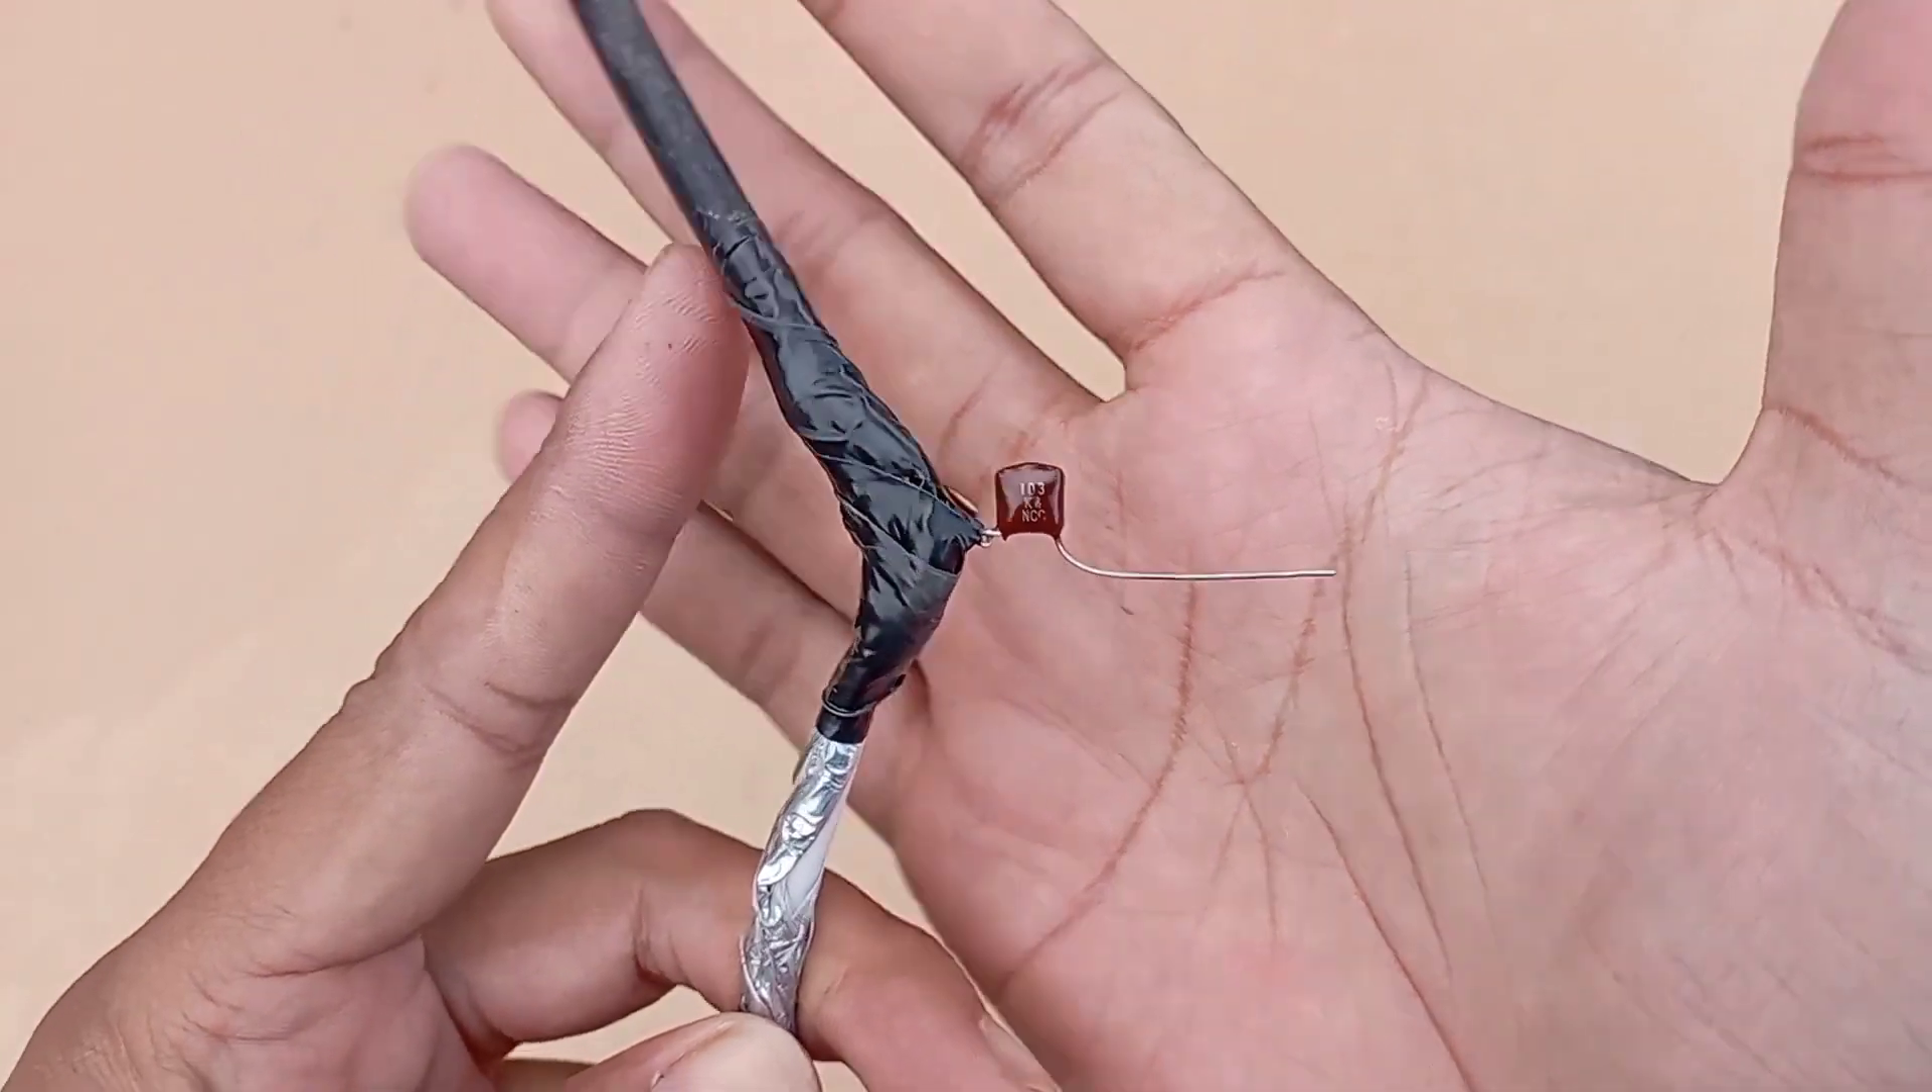Bisa kita lihat Ujung dari kapasitor ya Masih free Tidak terhubung Tidak terhubung kemana-mana.